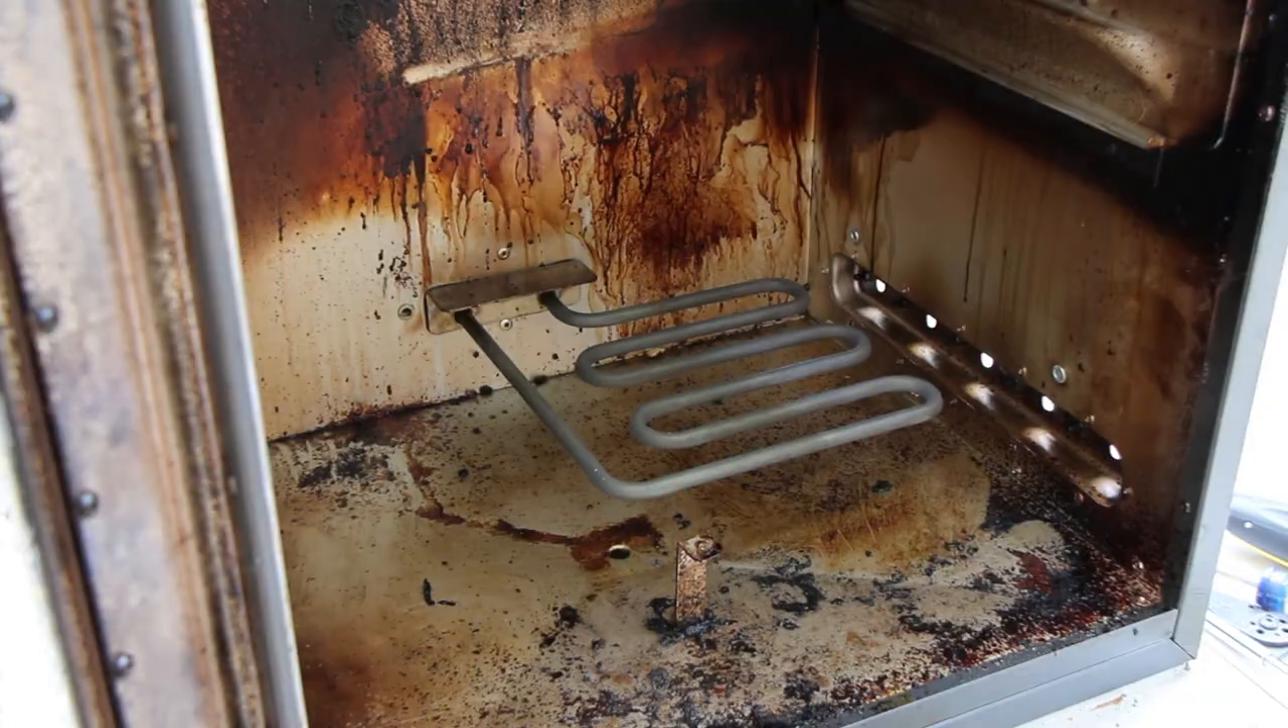Okay, so we've exposed the heating element.